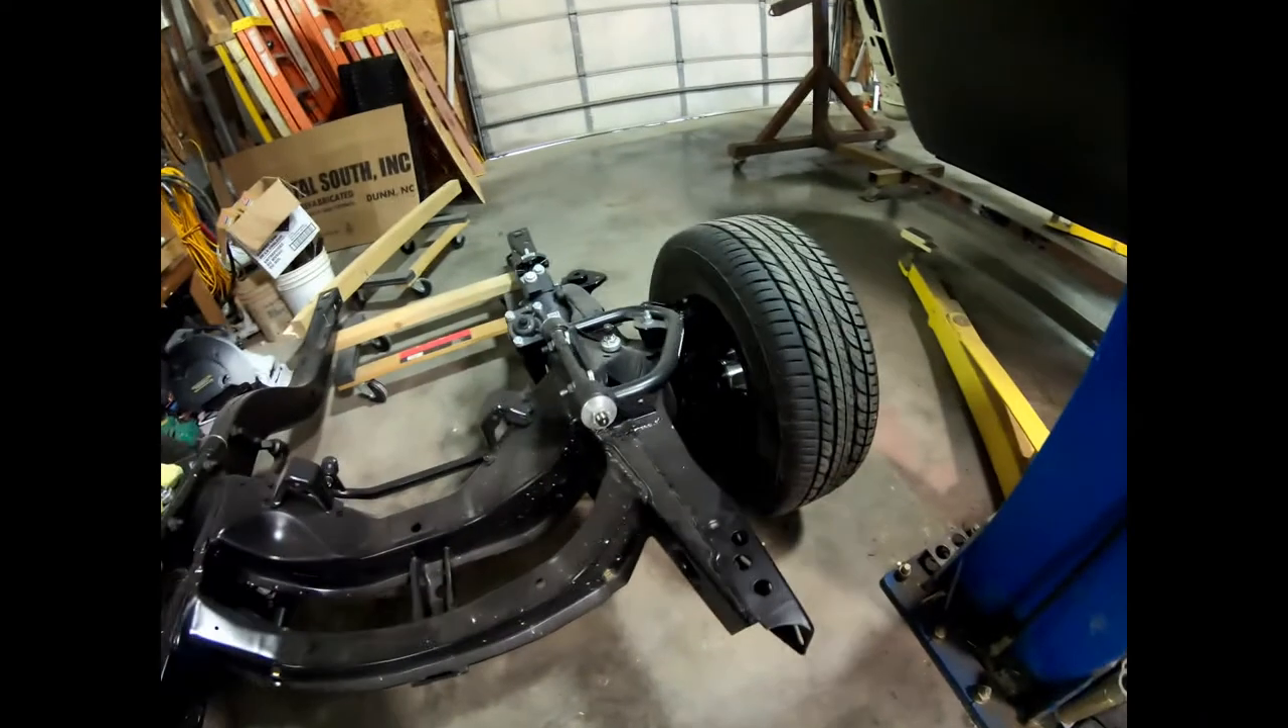Here's my front end mostly put together.